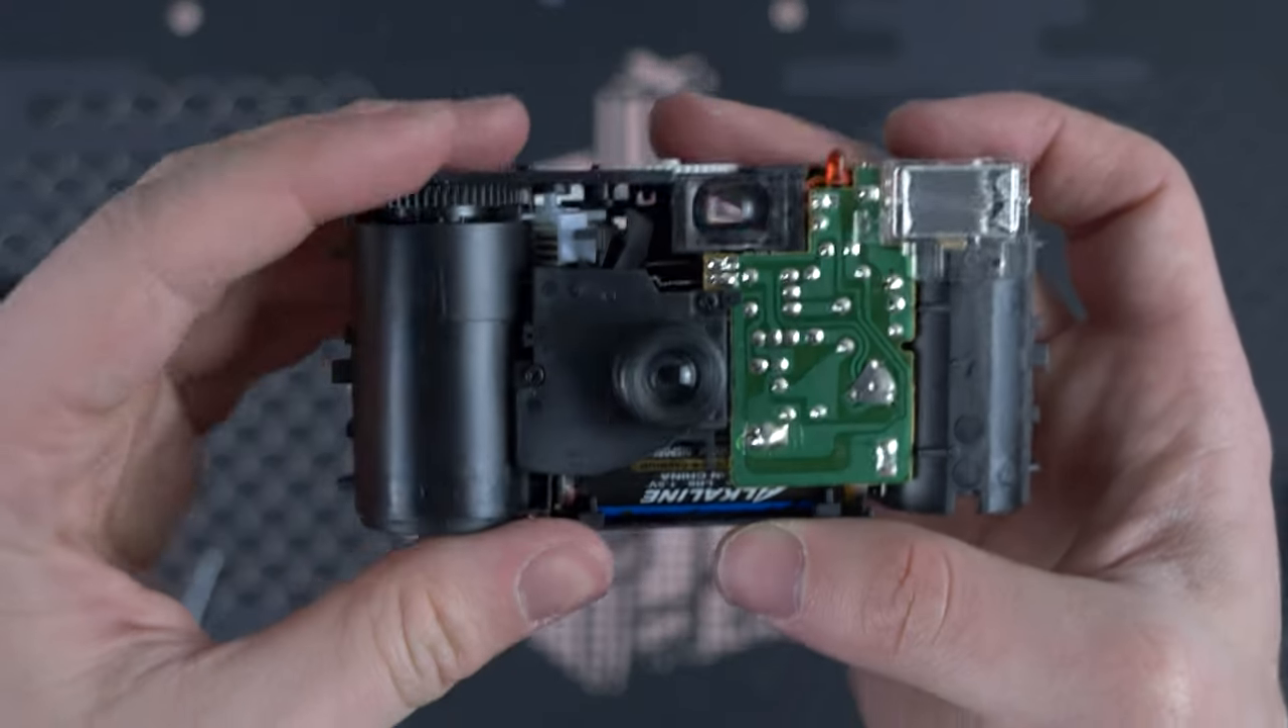Alright guys, with brute force I just kind of ripped the top off and here we are.